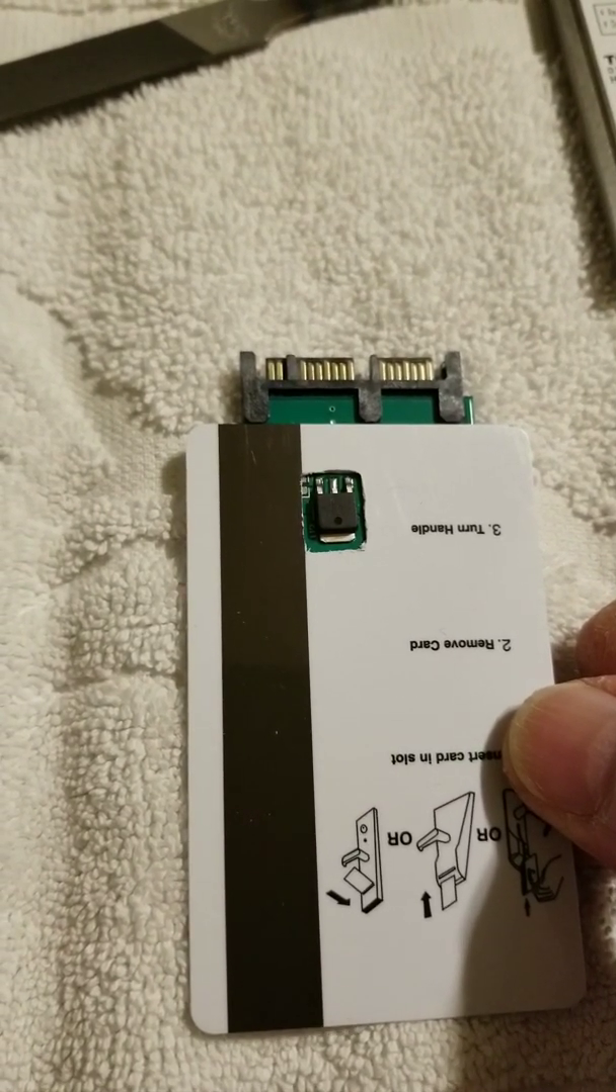I've relieved out the plastic on the one card and you can see it fits over that pretty good and that's just about the orientation we want right there.